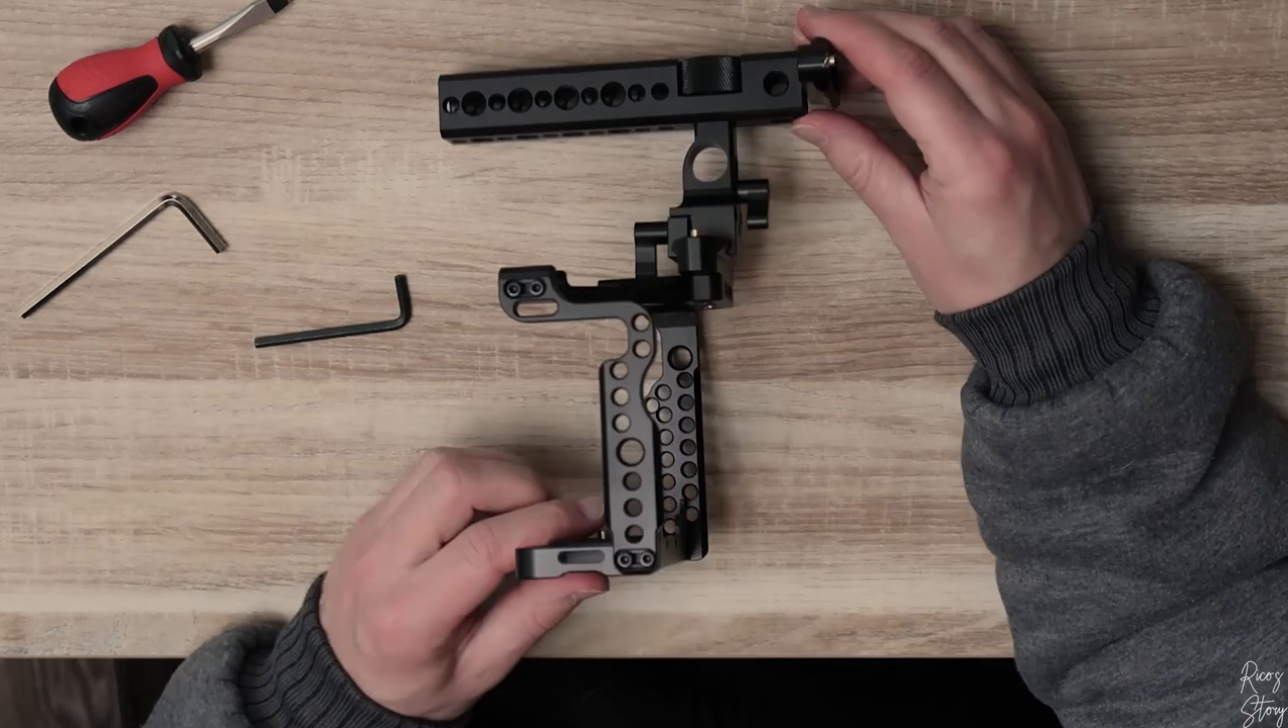Now the handle is attached to the rig once again this is how it looks.